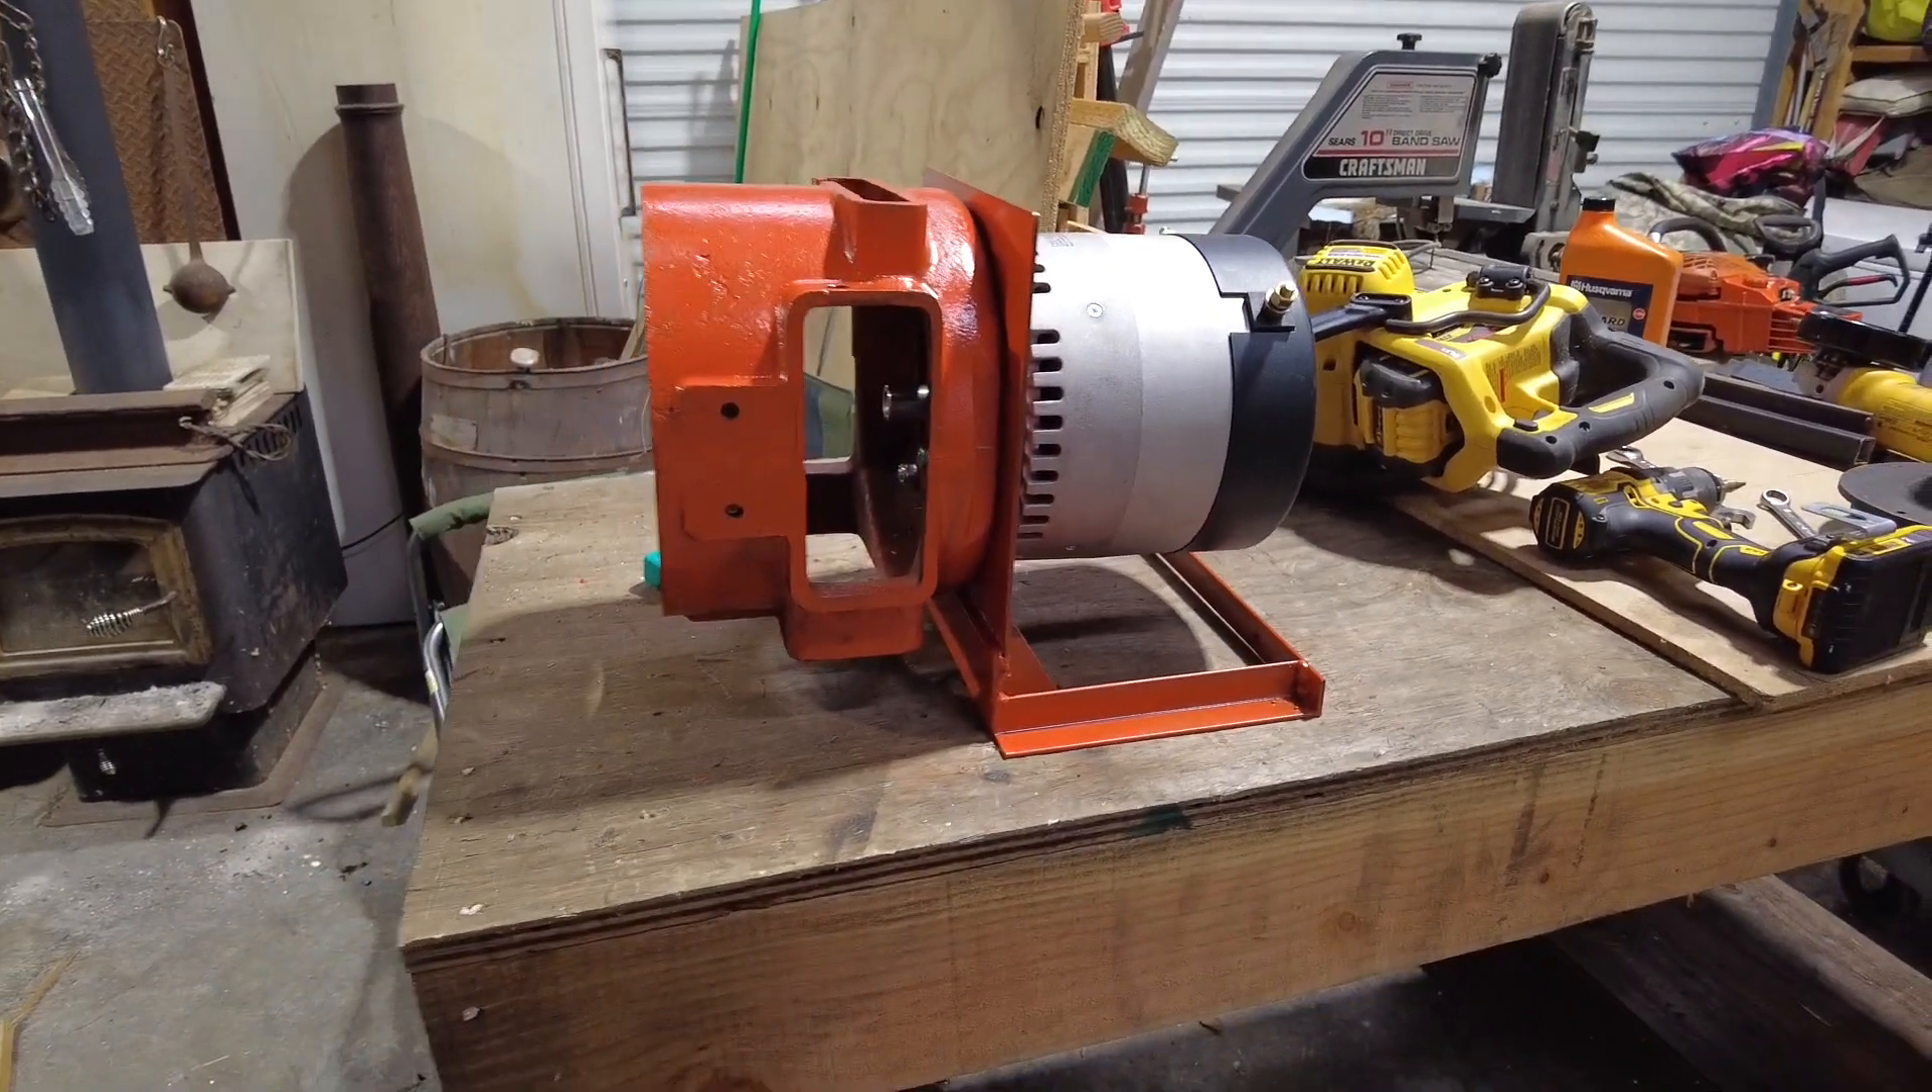My motor mount, my motor are on.